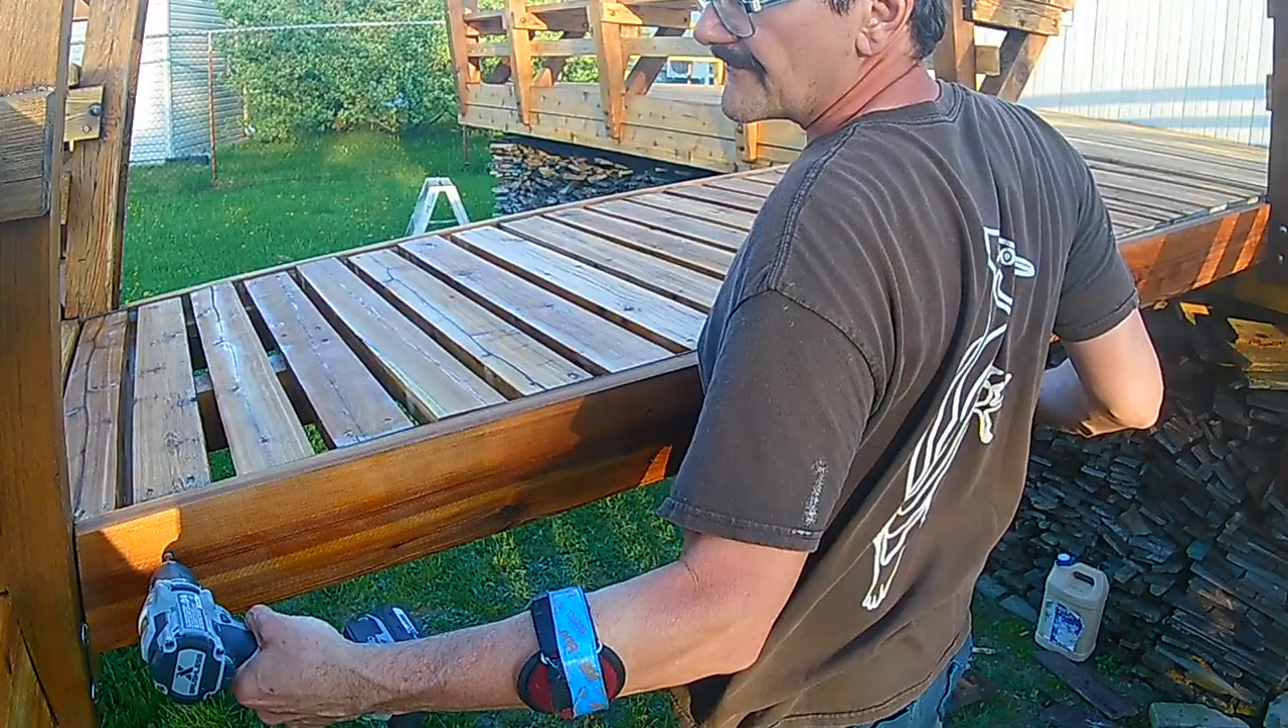The drawbridge is finished. There are only the two sidings to install.